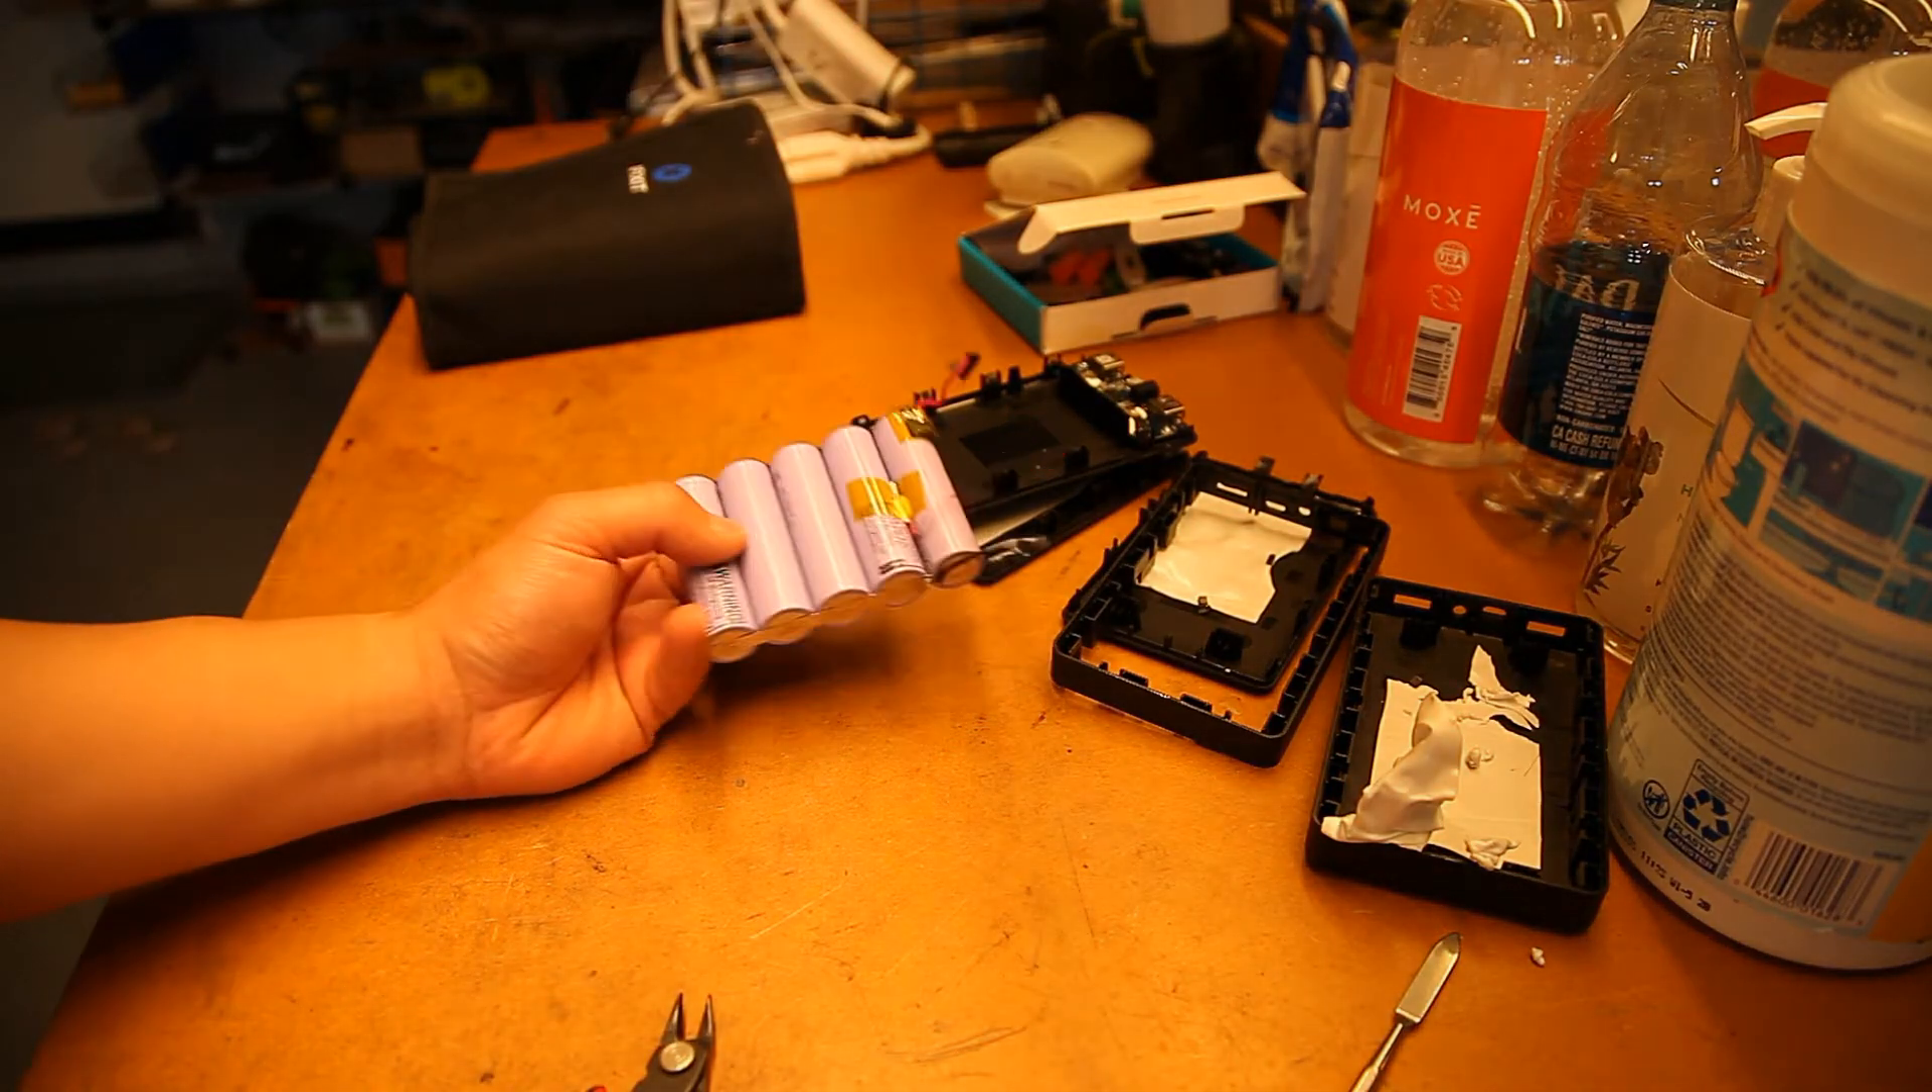So this is the full battery itself exposed.